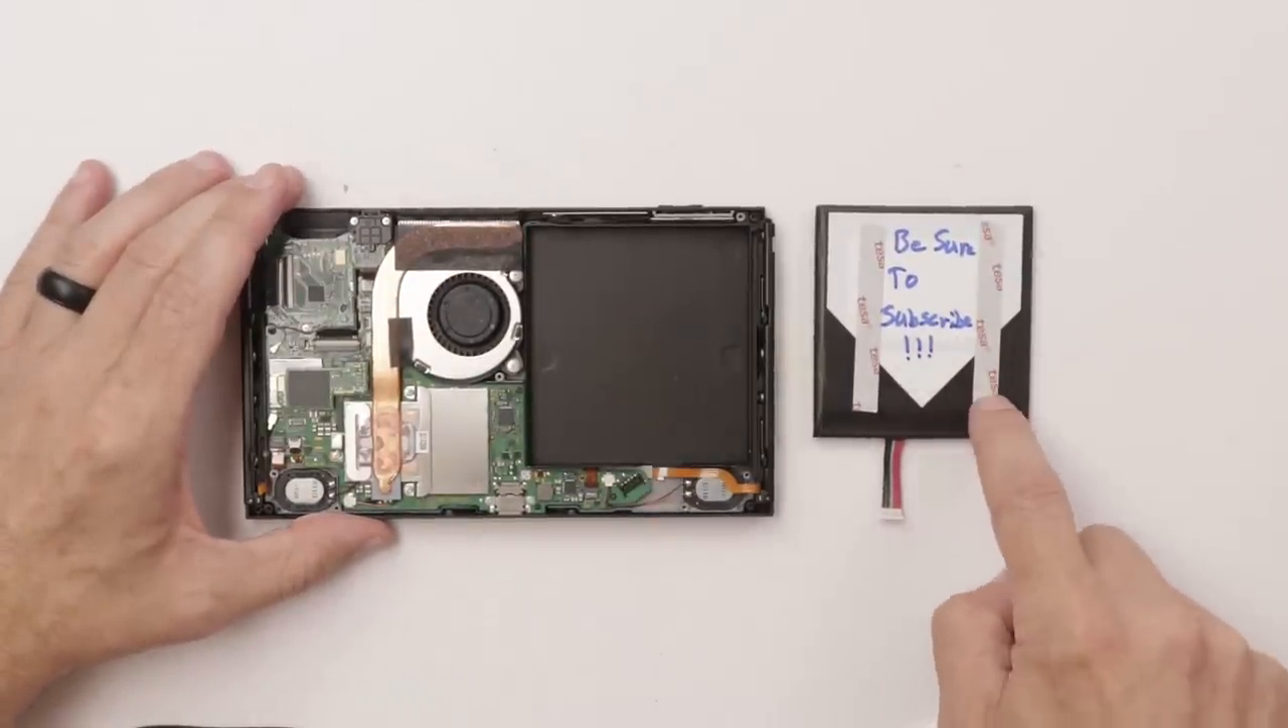Now we have our old battery out.